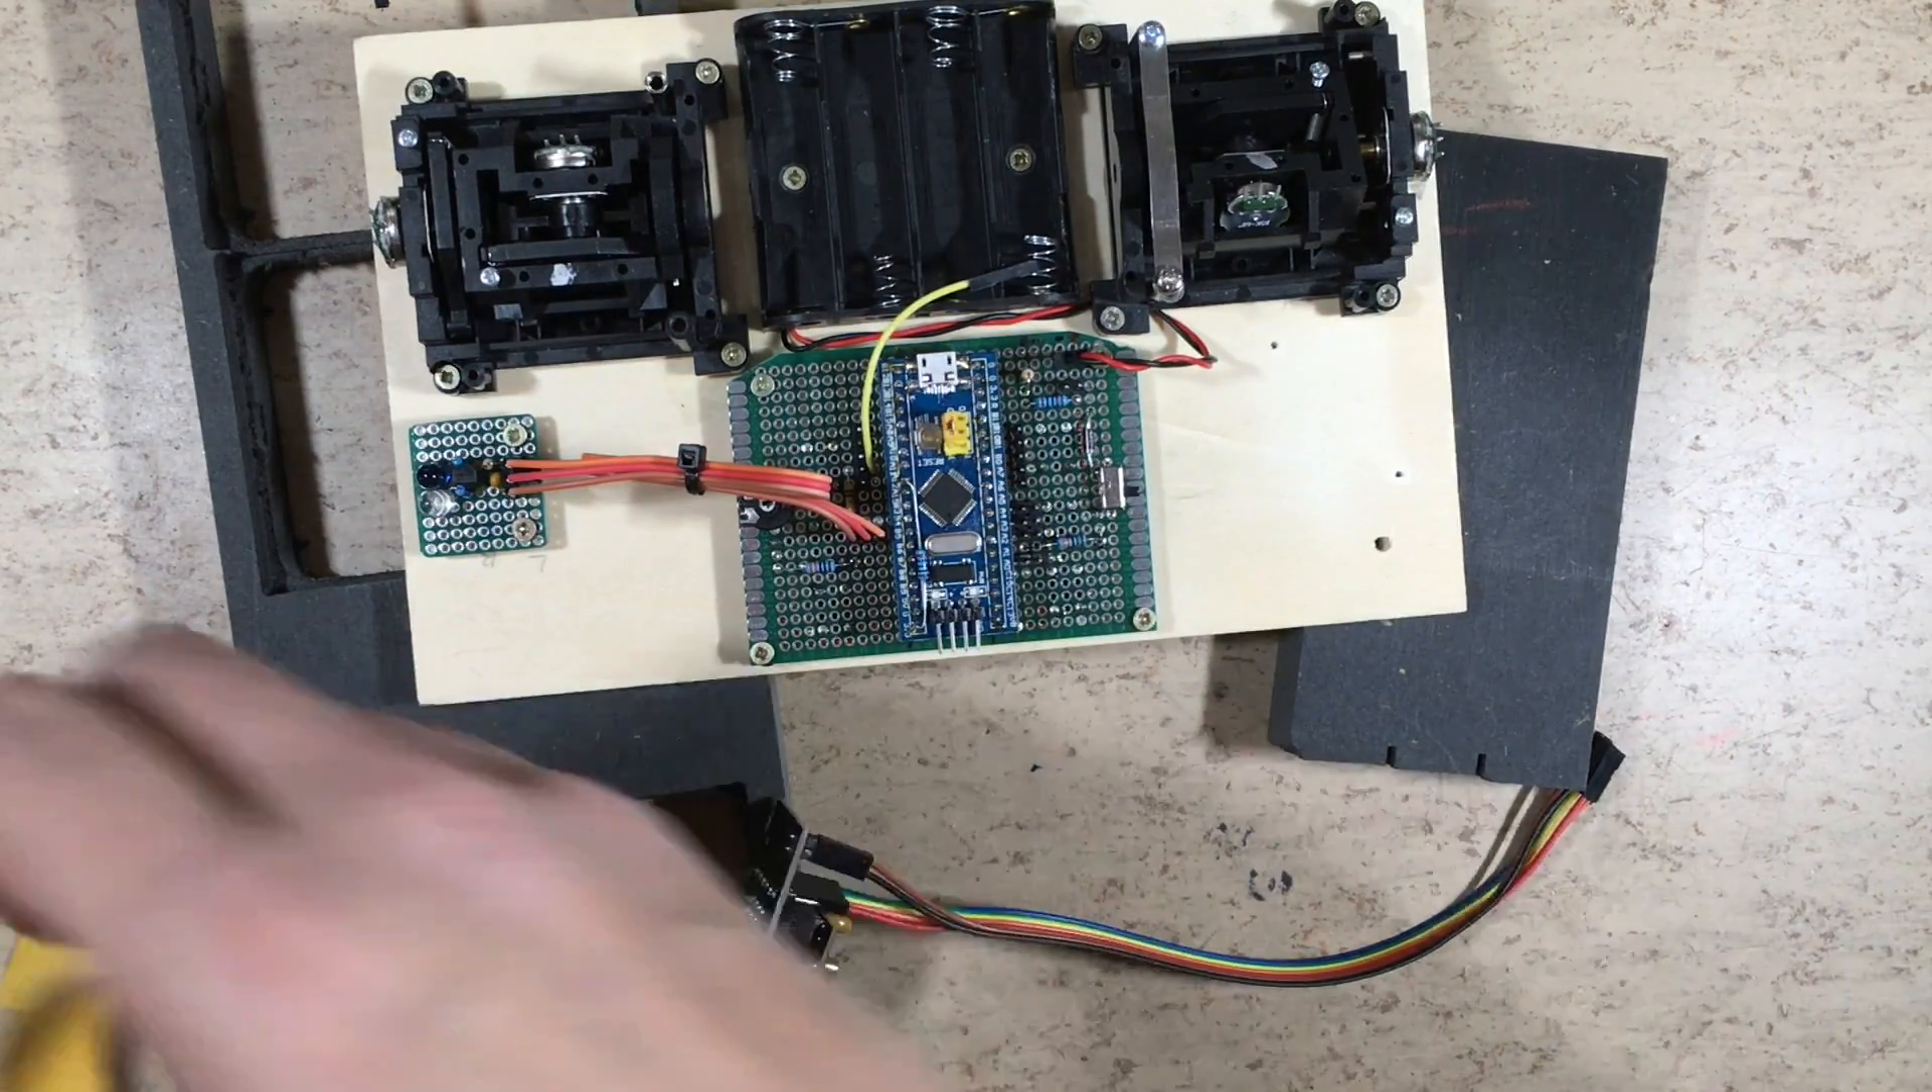Now I have wired the internal battery compartment.